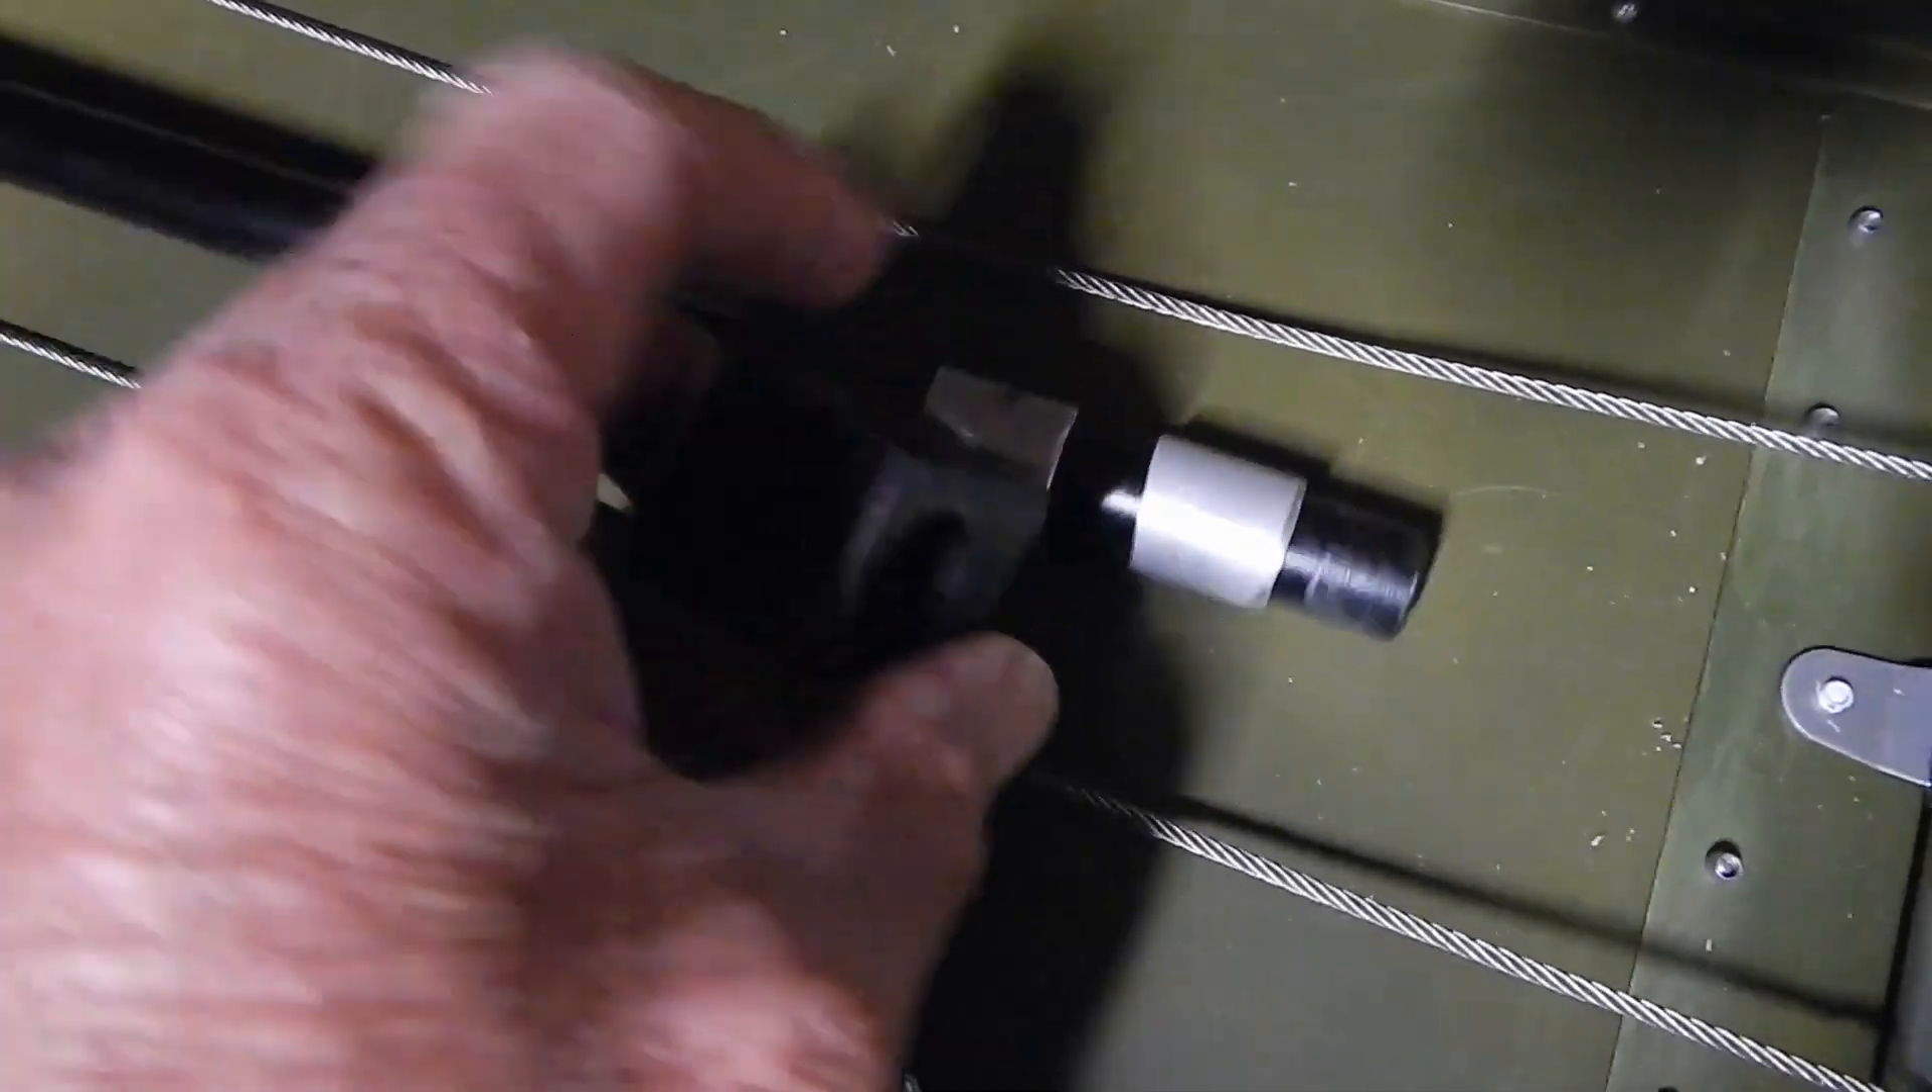You can see I've already got the spacers on here.